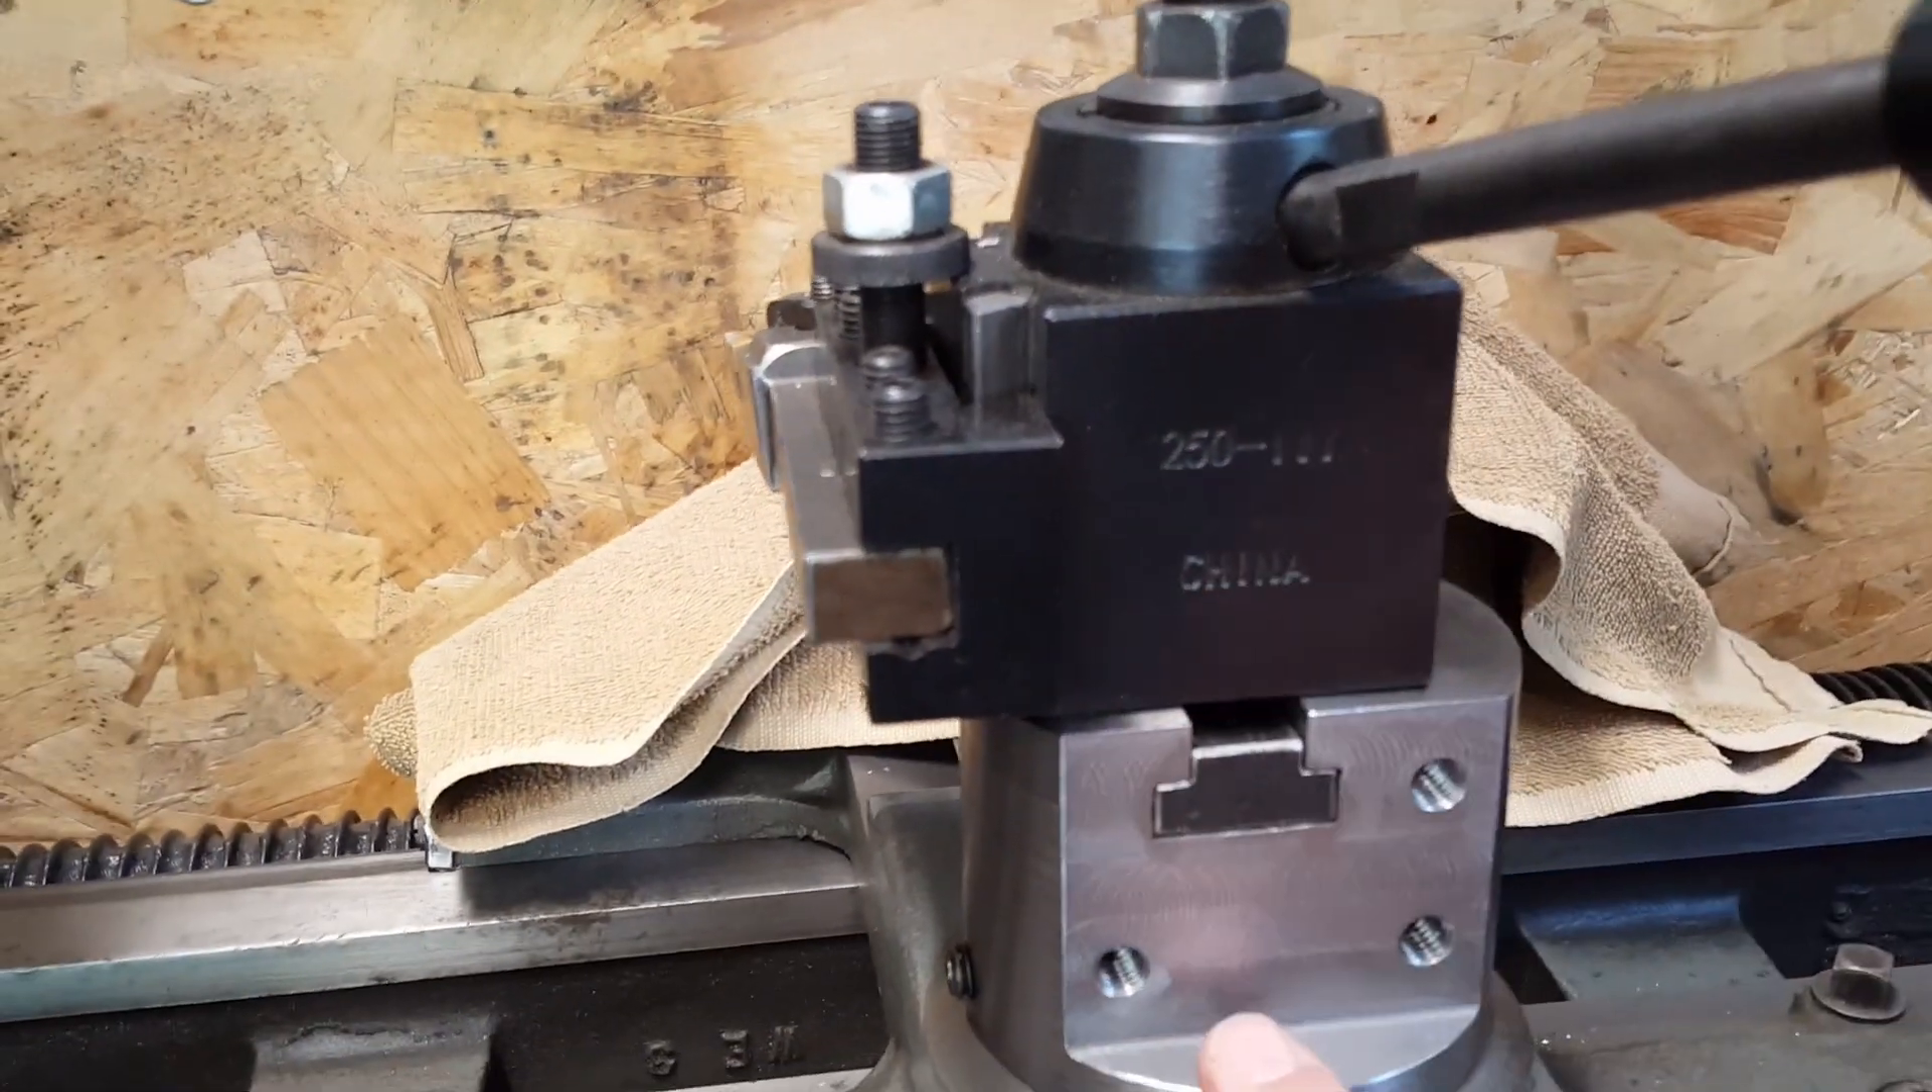And here is the completed tool riser with set screws locking it onto the post. Everything is assembled and in place.